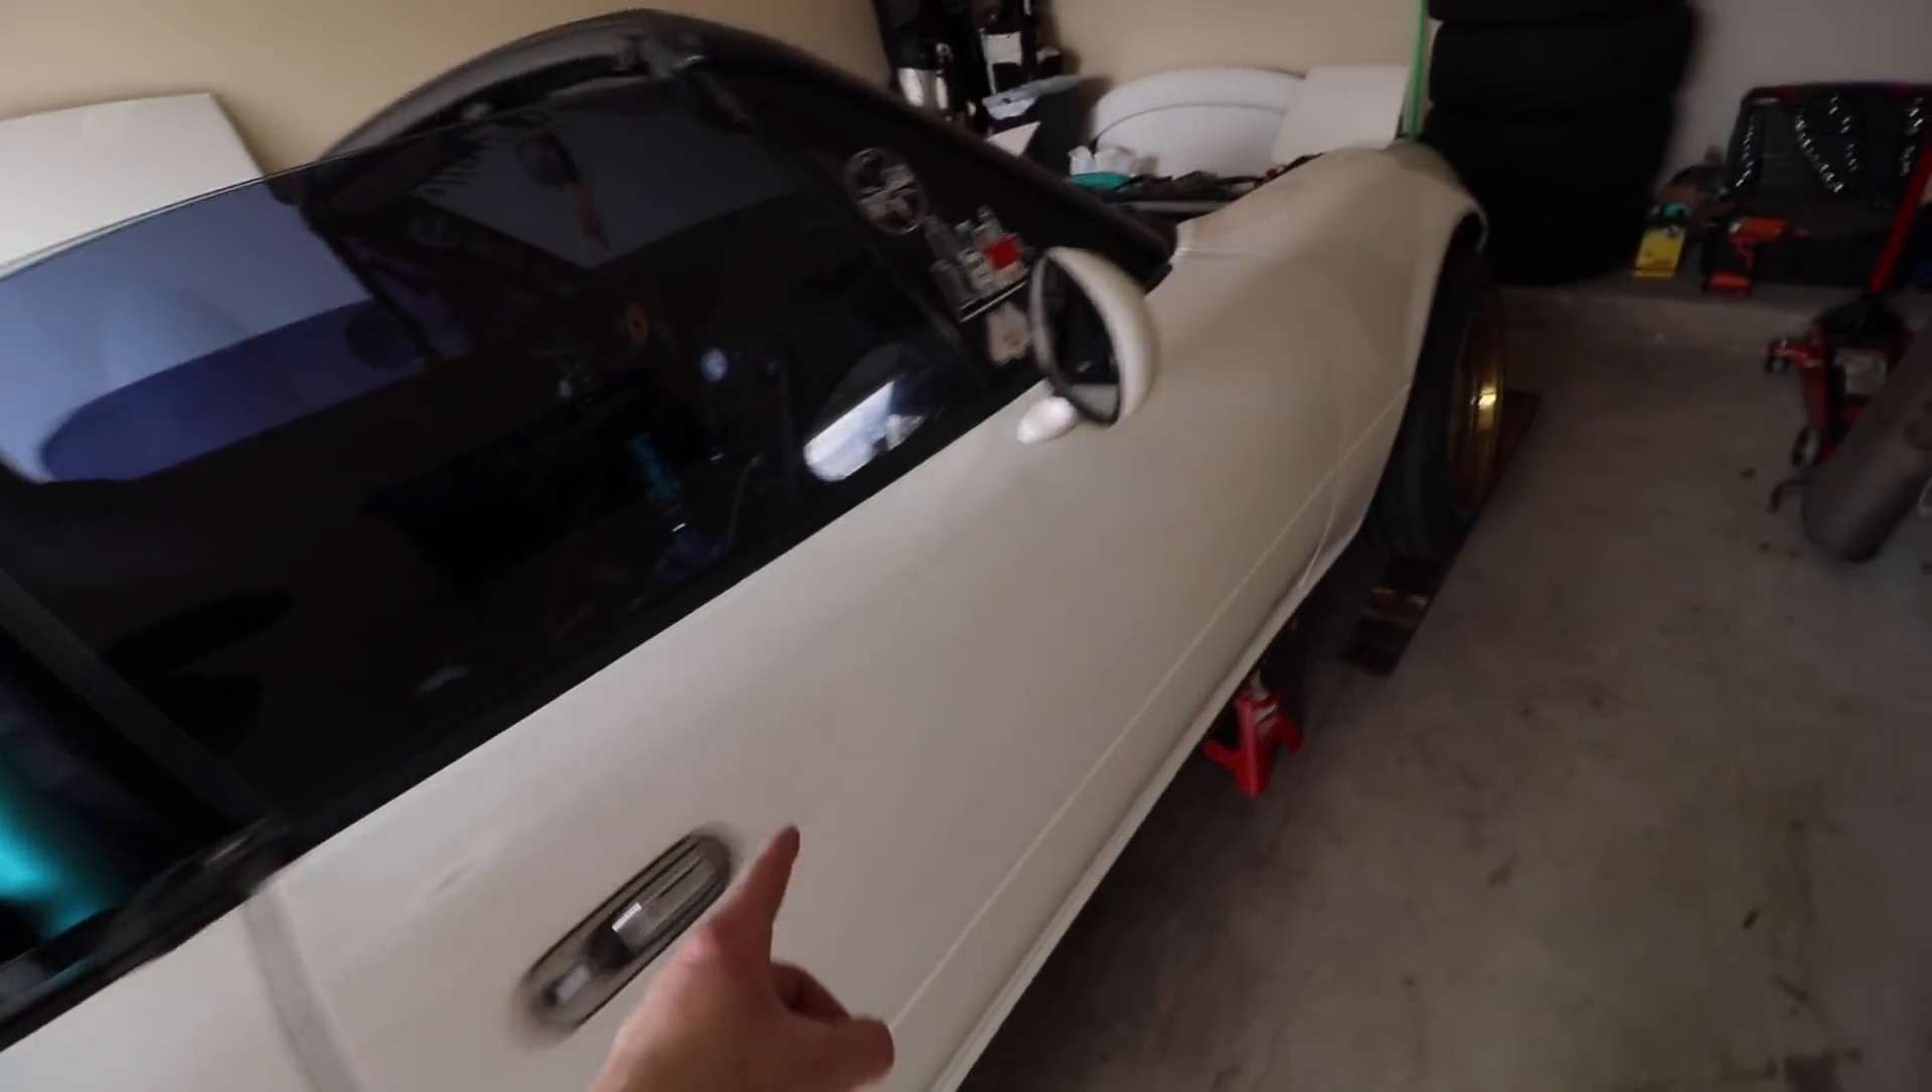Everything's like pretty much taken off we still have to take the door handles off and then the mirrors and uh we'll probably work around this because we're not too sure.